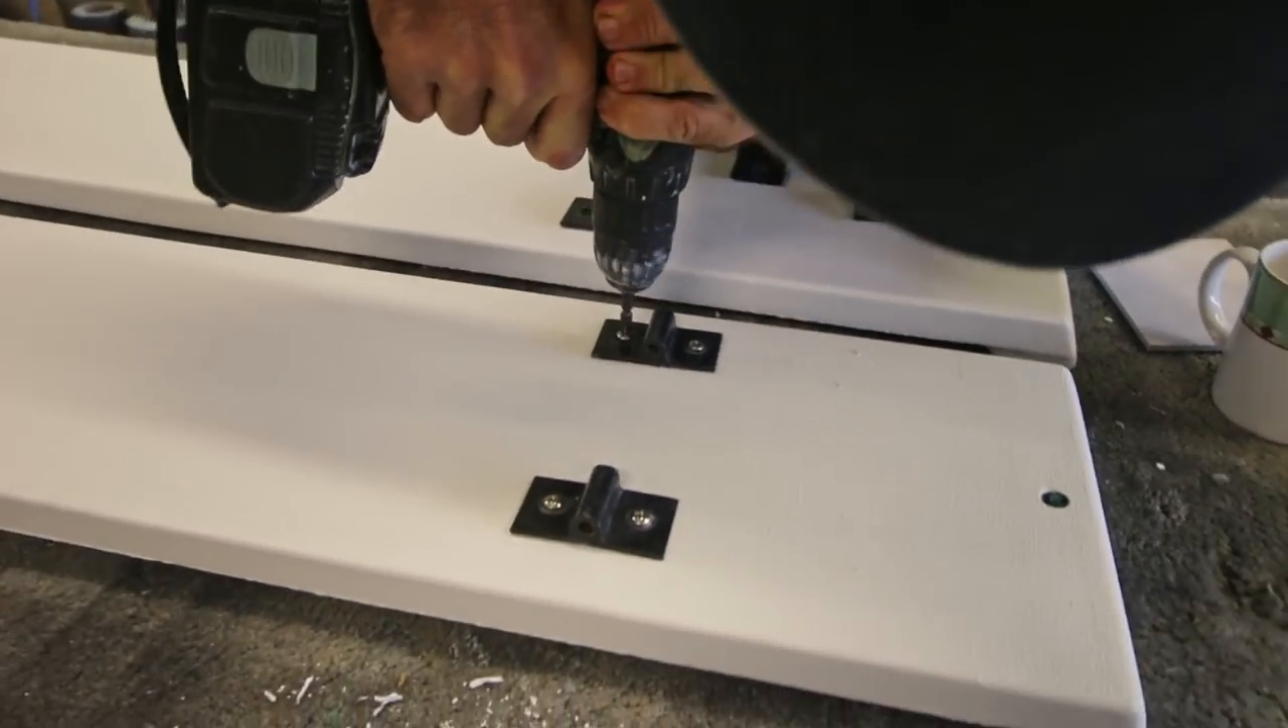With the pilot holes drilled earlier by Pascal, it was a simple matter for me to screw in the leg supports.